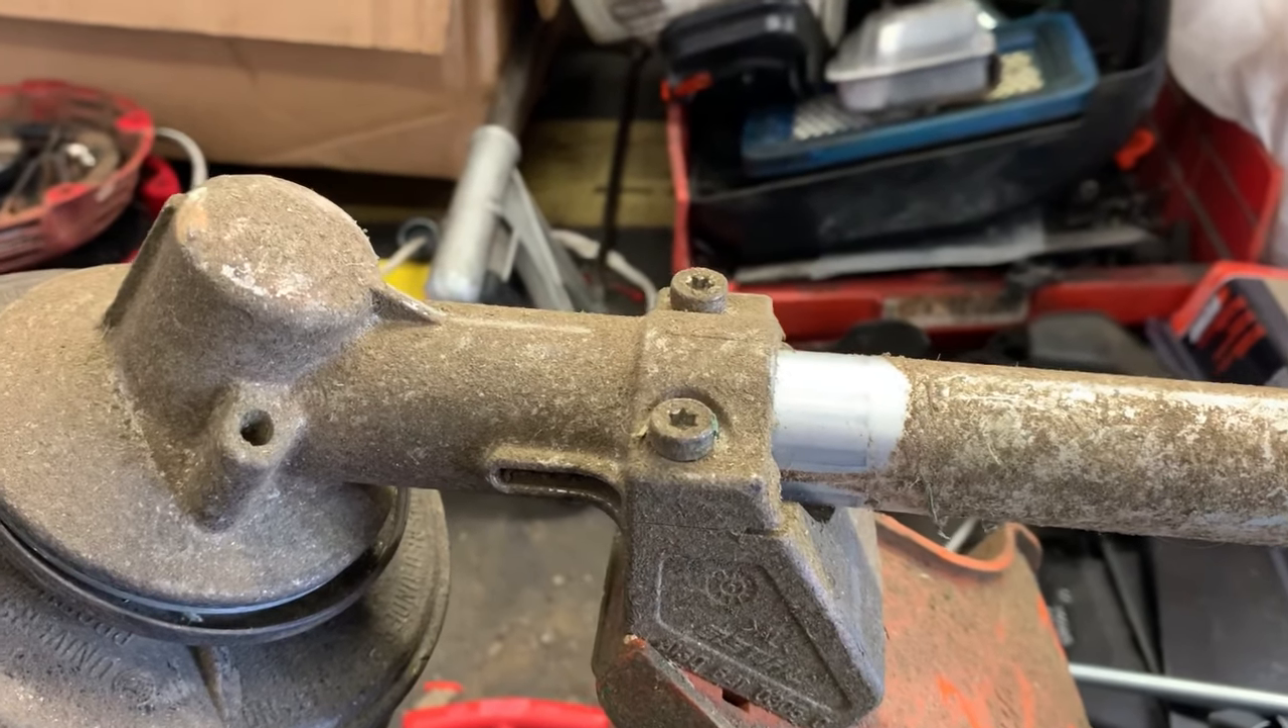This head assembly has walked down the shaft about an inch.